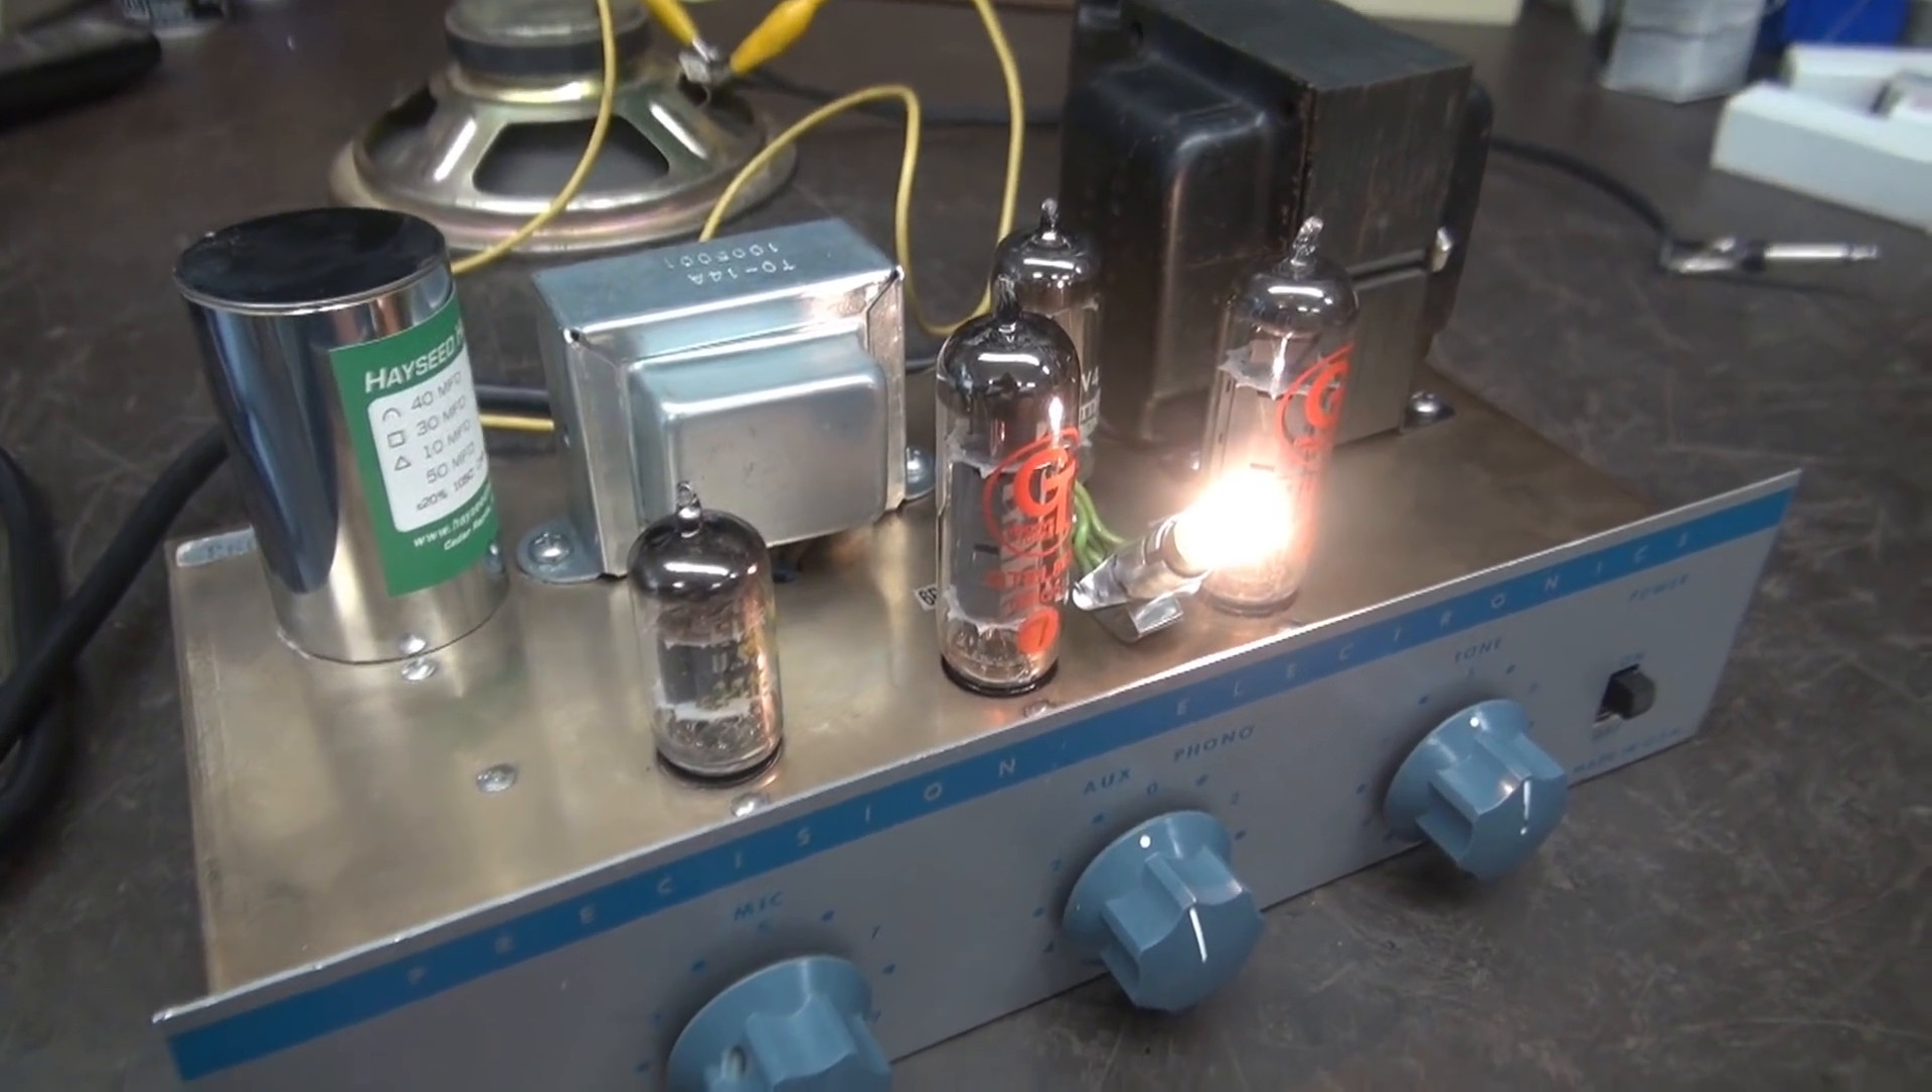Got the tubes installed.